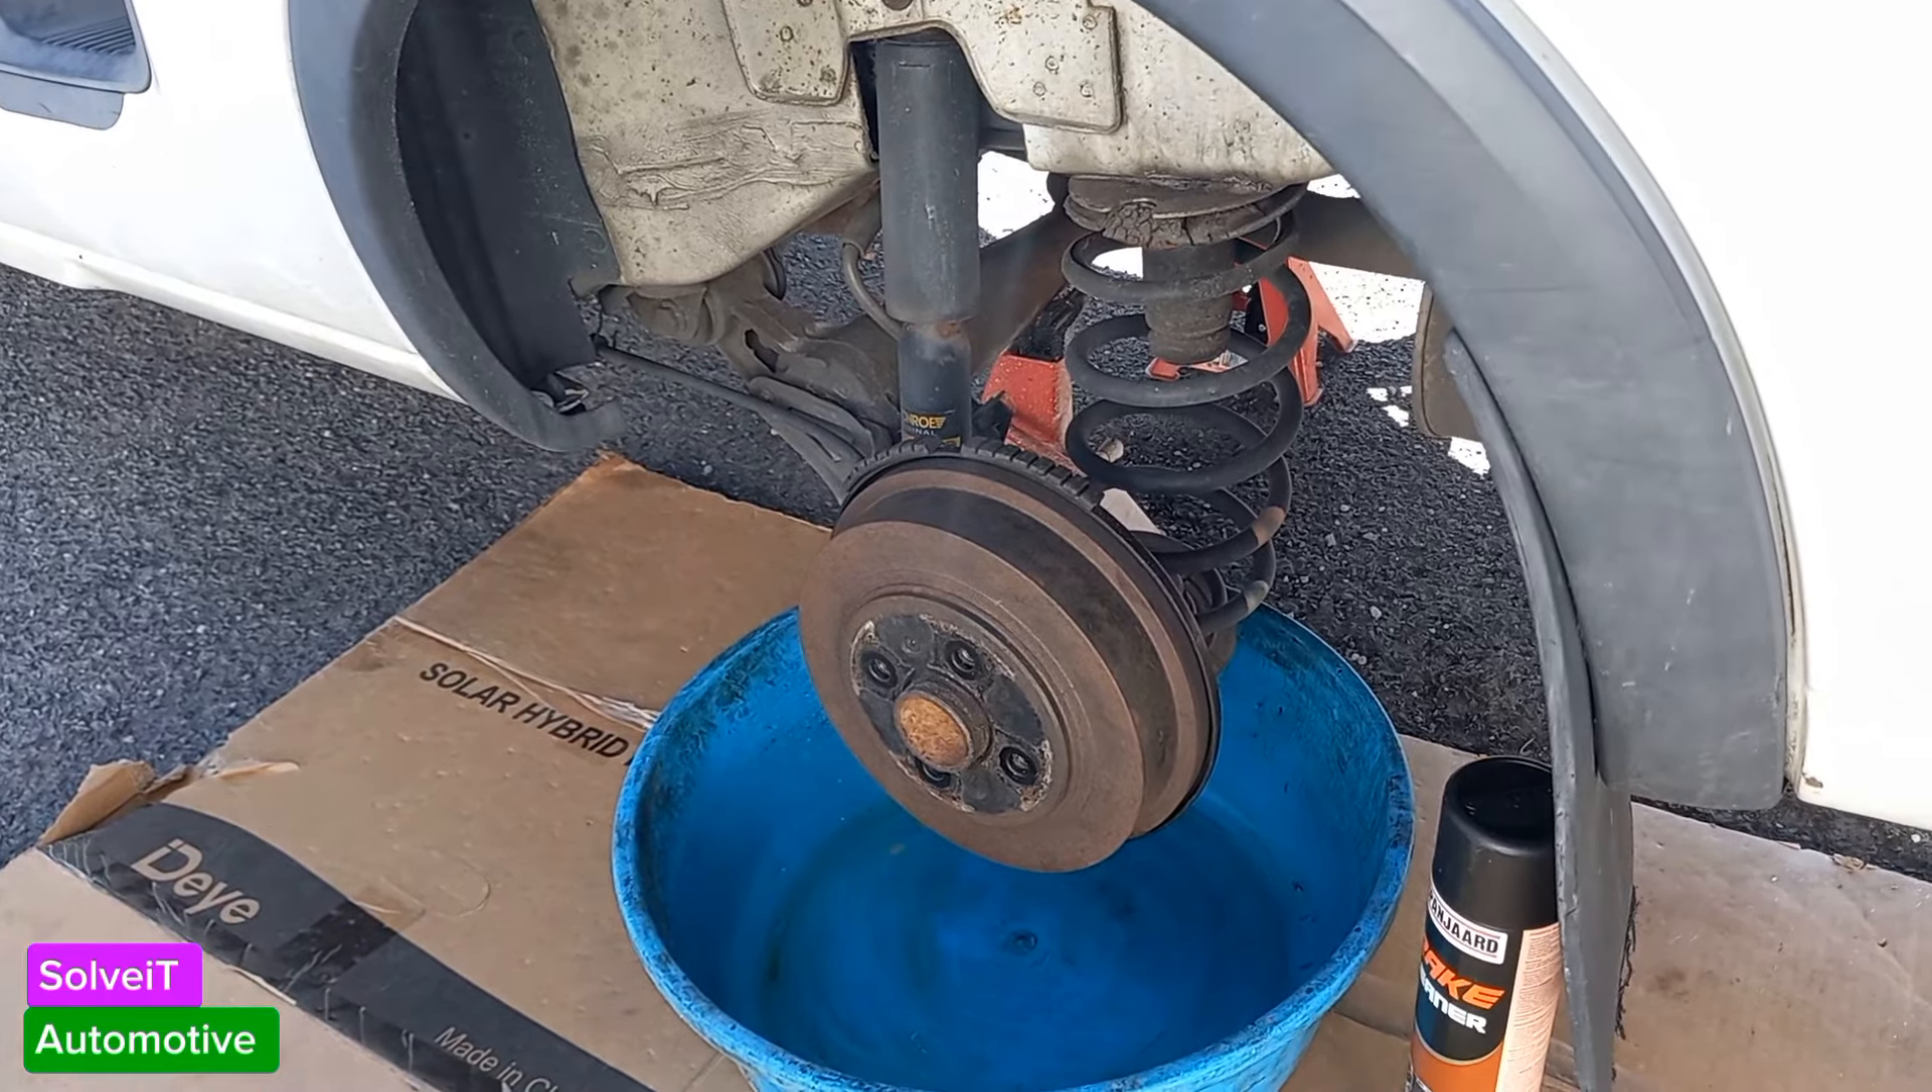But now what we have to remember is that we don't have the wheels on. Wheels add a lot of weight to the actual drum itself.